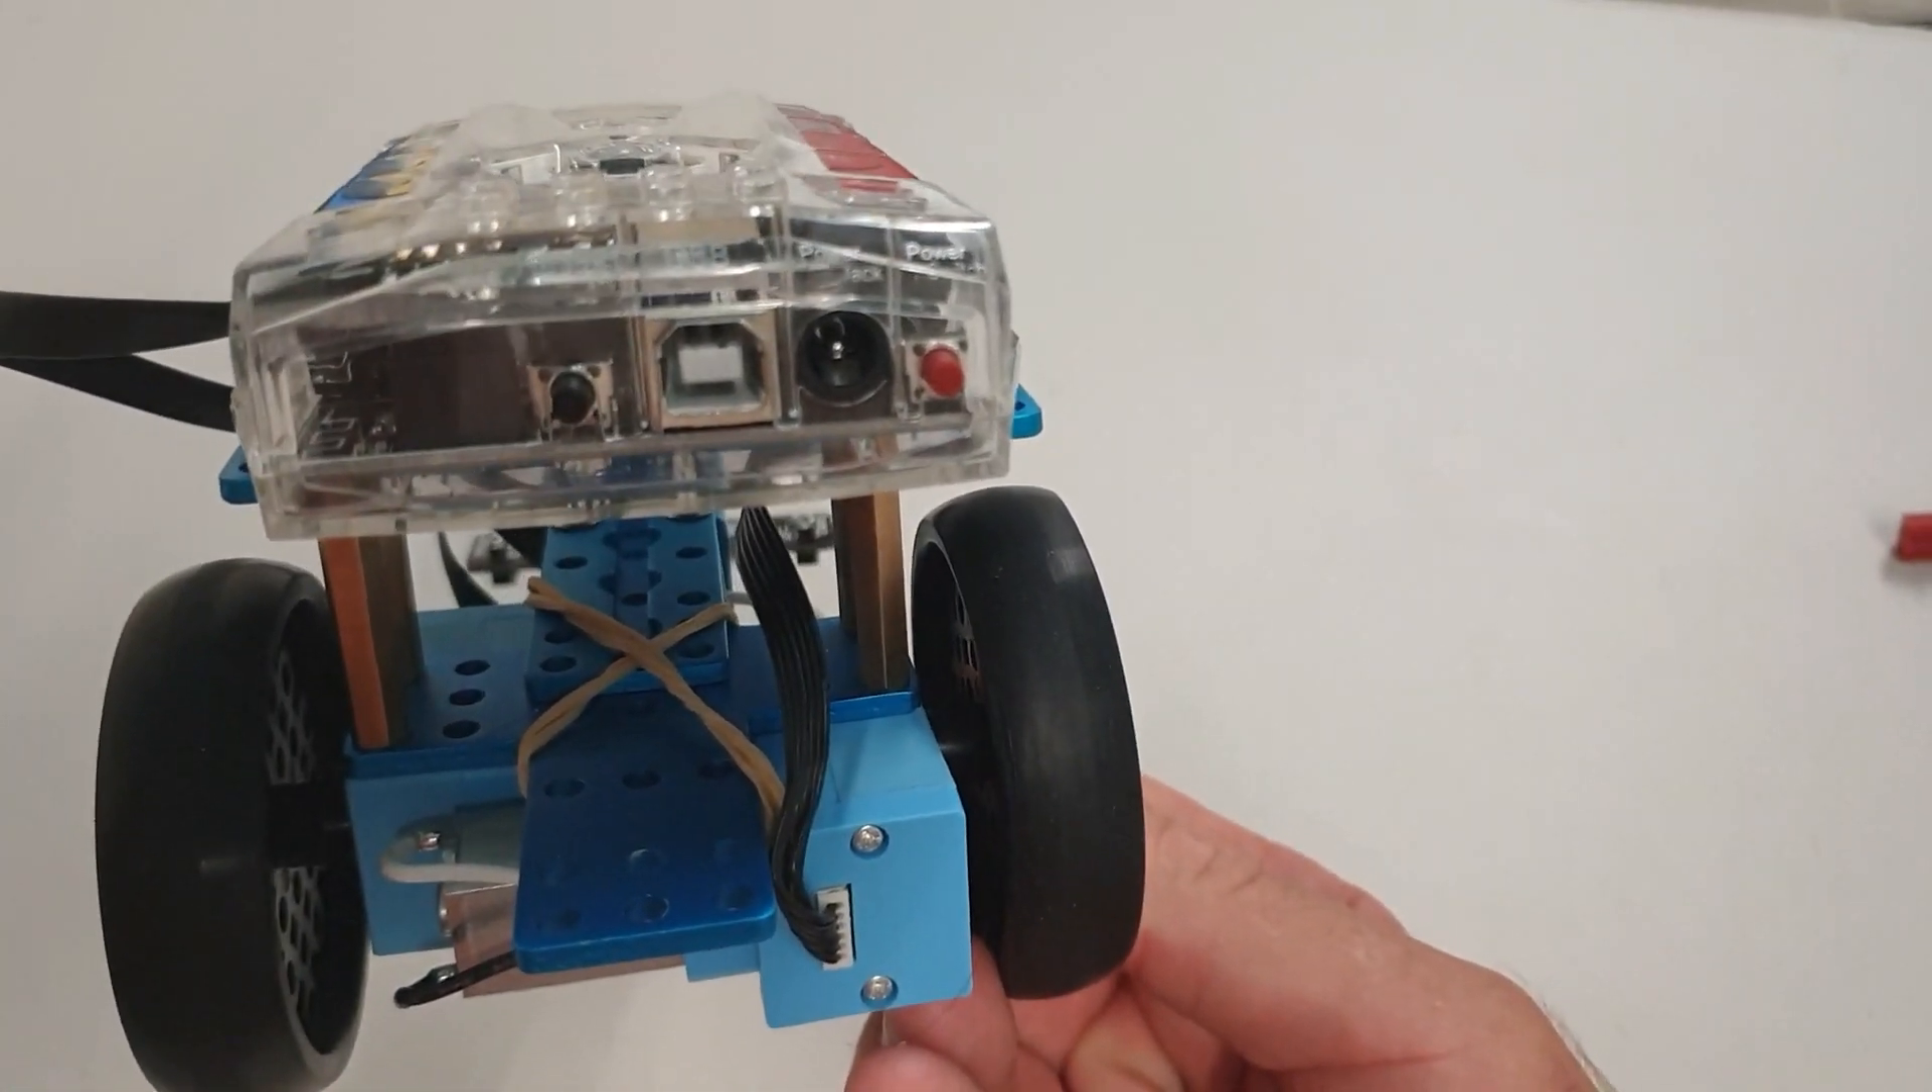I just put a couple of rubber bands there on a crisscross because I'm just going to lift those rubber bands up and shove my battery underneath them and the rubber bands are there just to hold my battery still.